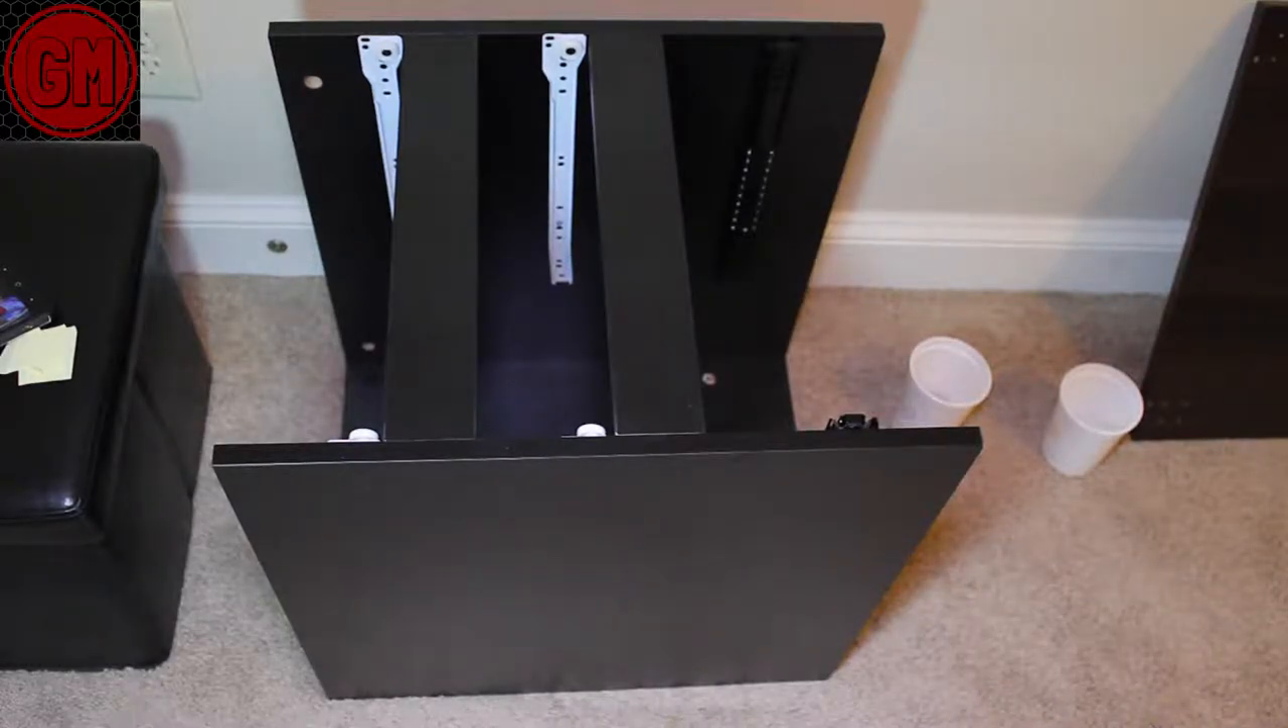By the end of step three, you should pretty much have three walls completely done. So that's the two sides and then the bottom one. And then you should have these two pillars going across.